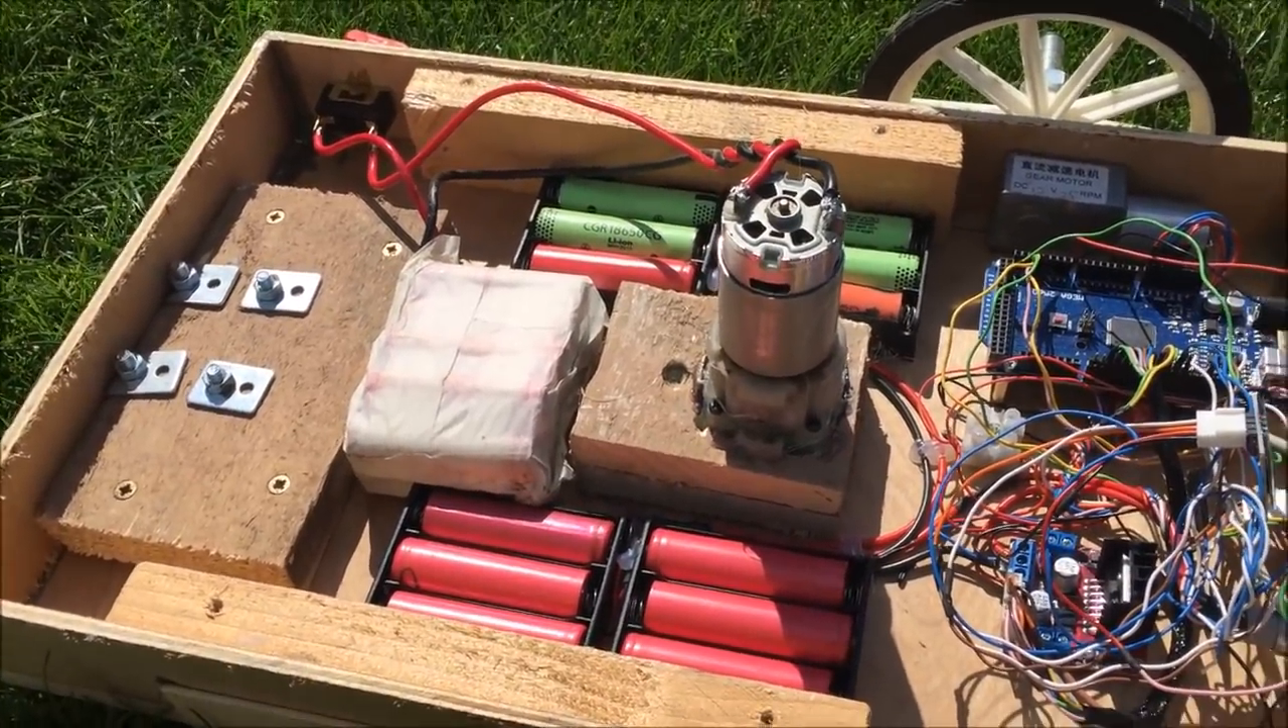So we now have the motor and gearbox assembly in place.